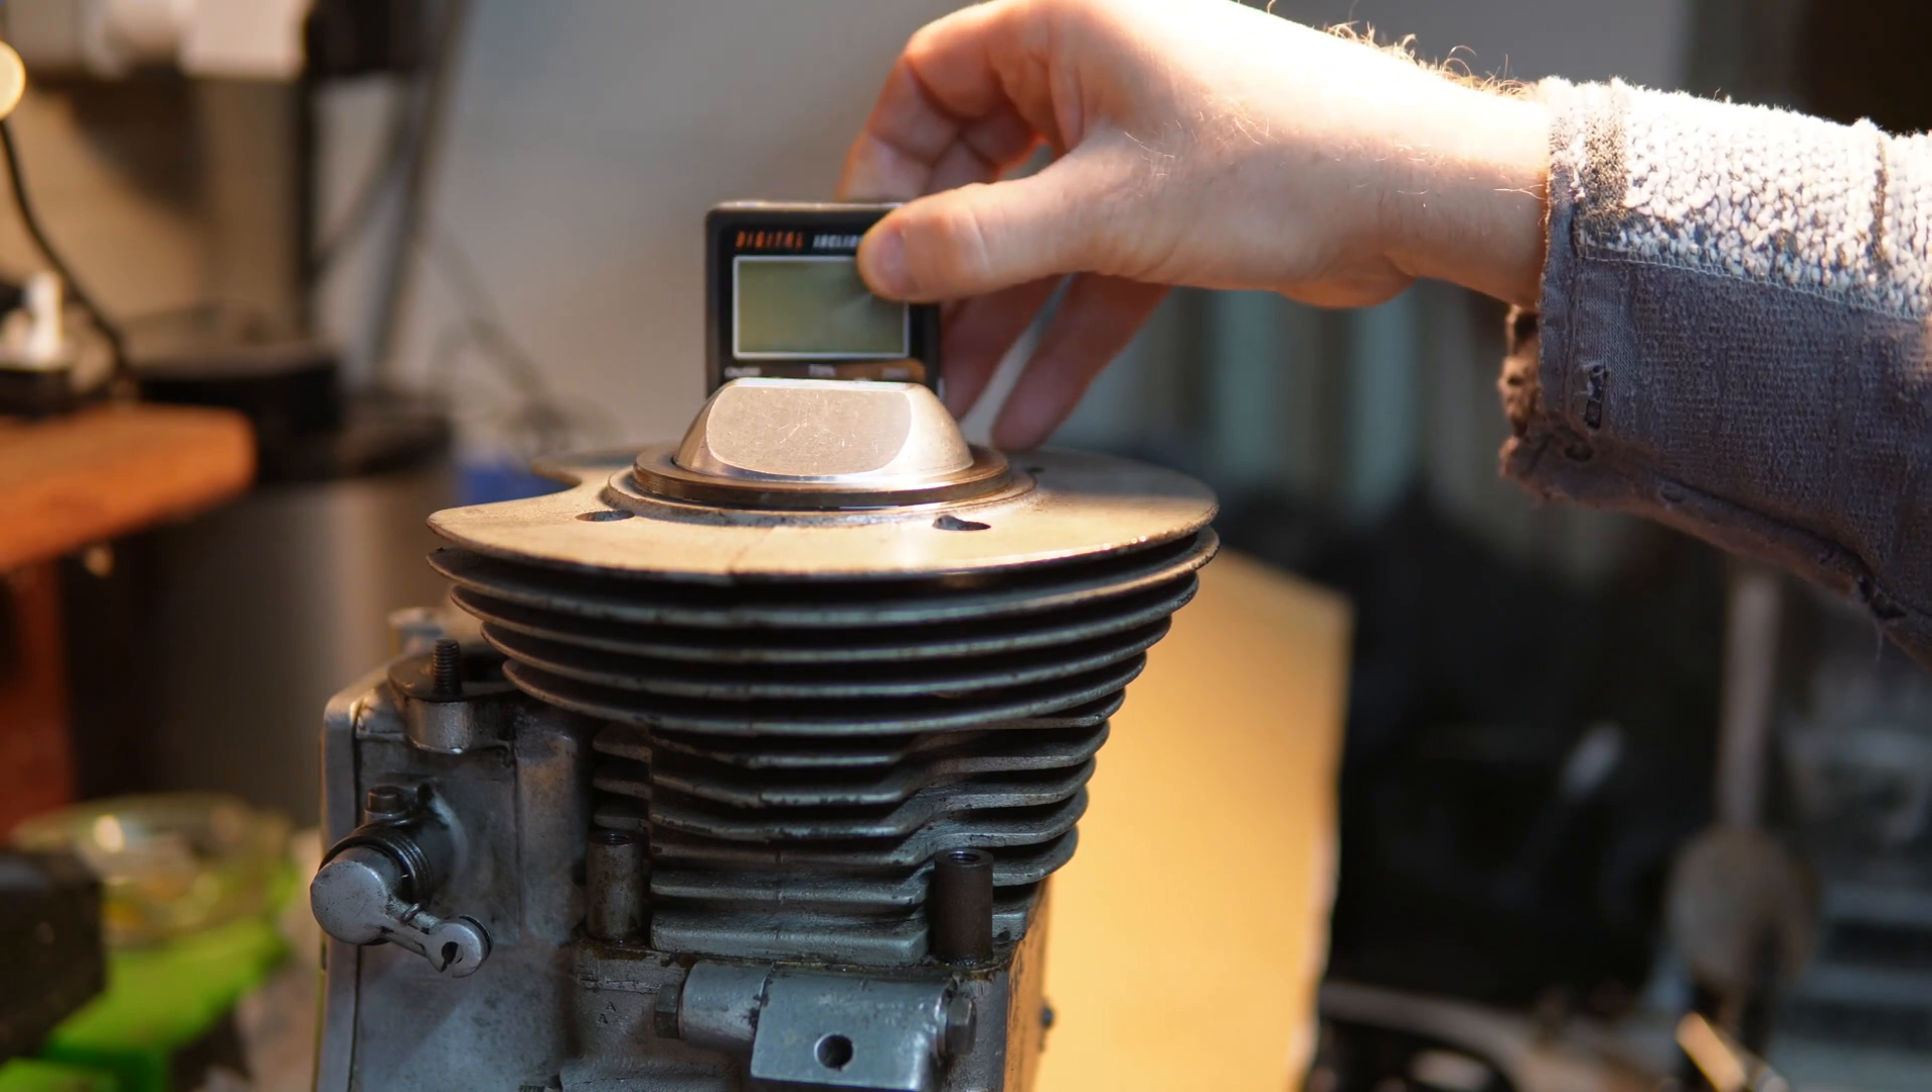As you can see the dome of the piston extends a long way above the top and I suspect I'm going to have to put a spacer under the bottom of the barrel here.